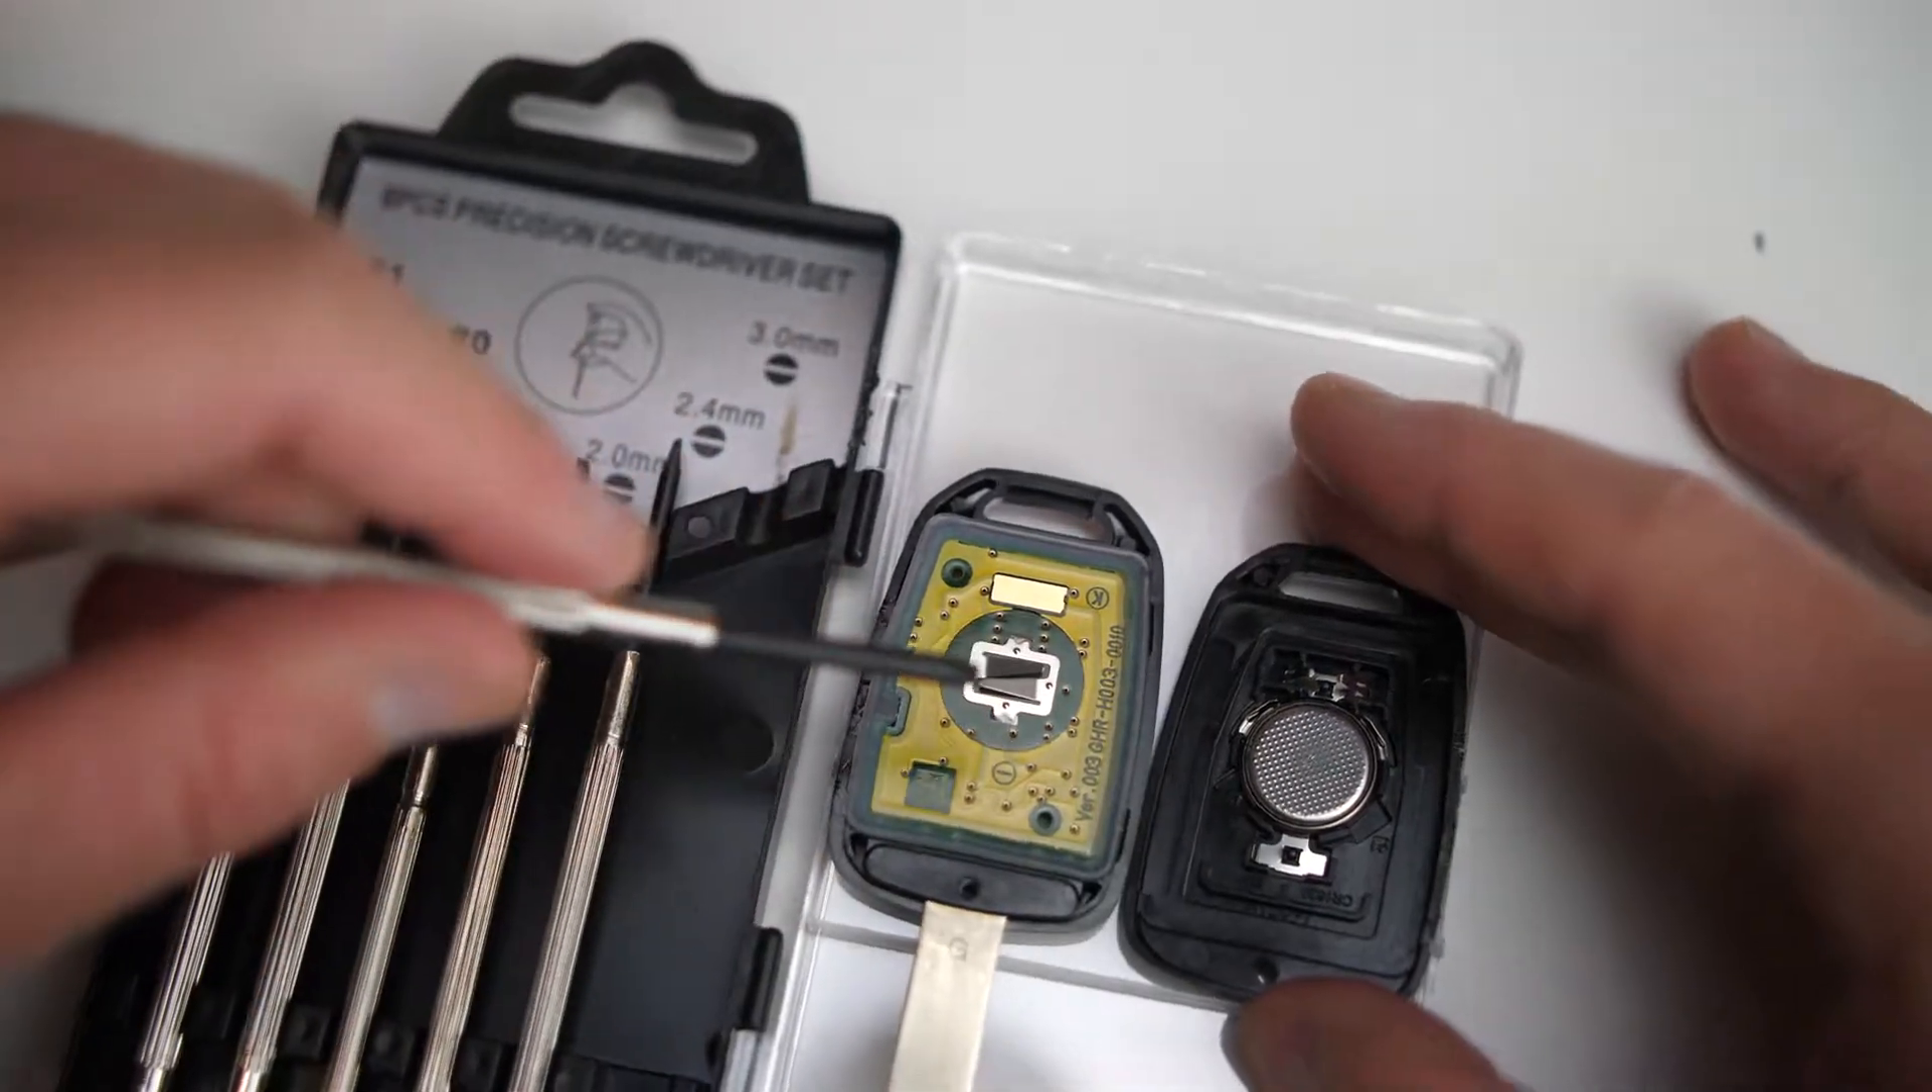Now, once we've got the backing off, you can see we have access to the internal coin battery.